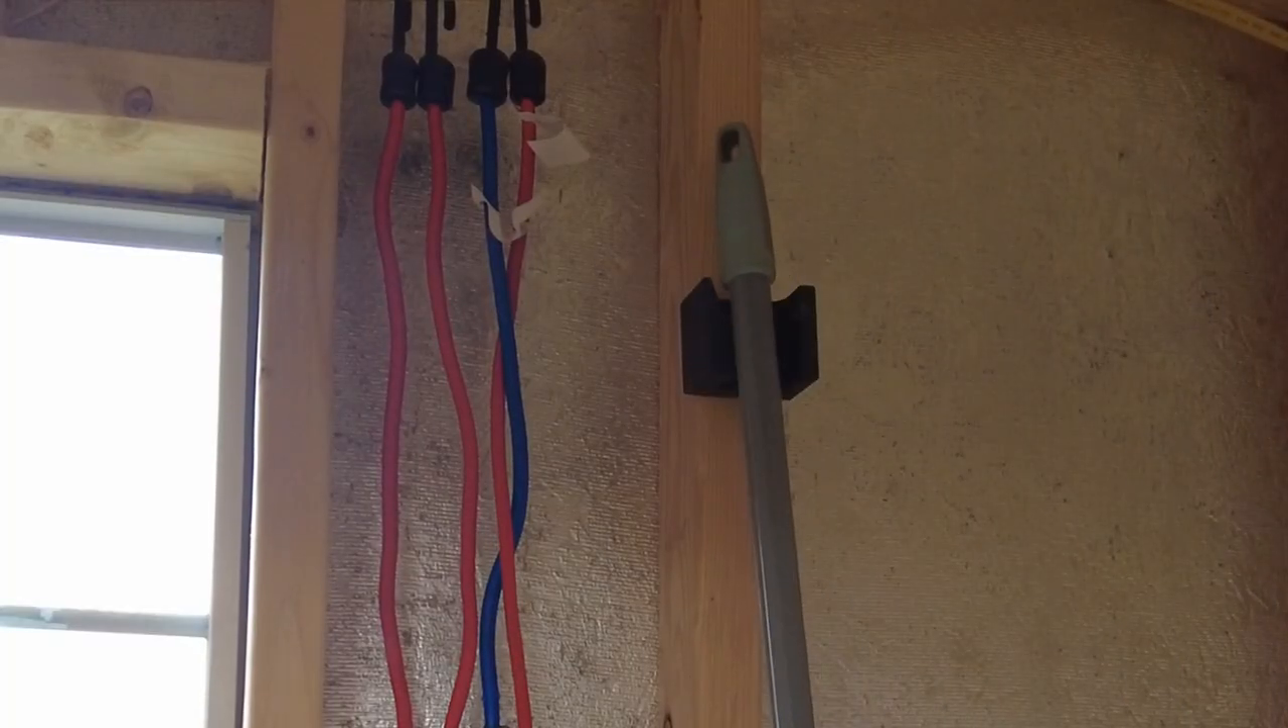So, our handy broom holder is installed as well. Not exactly my cleanest work, but it'll do.